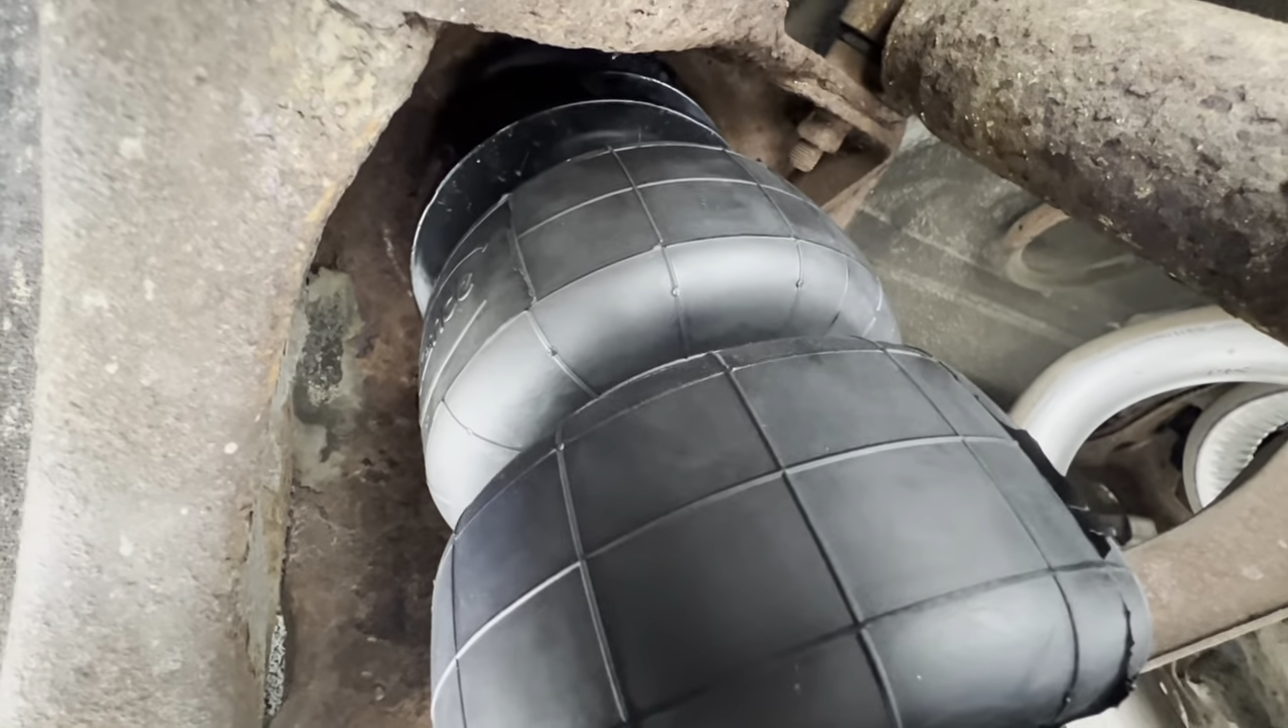So we have the bag up in place.